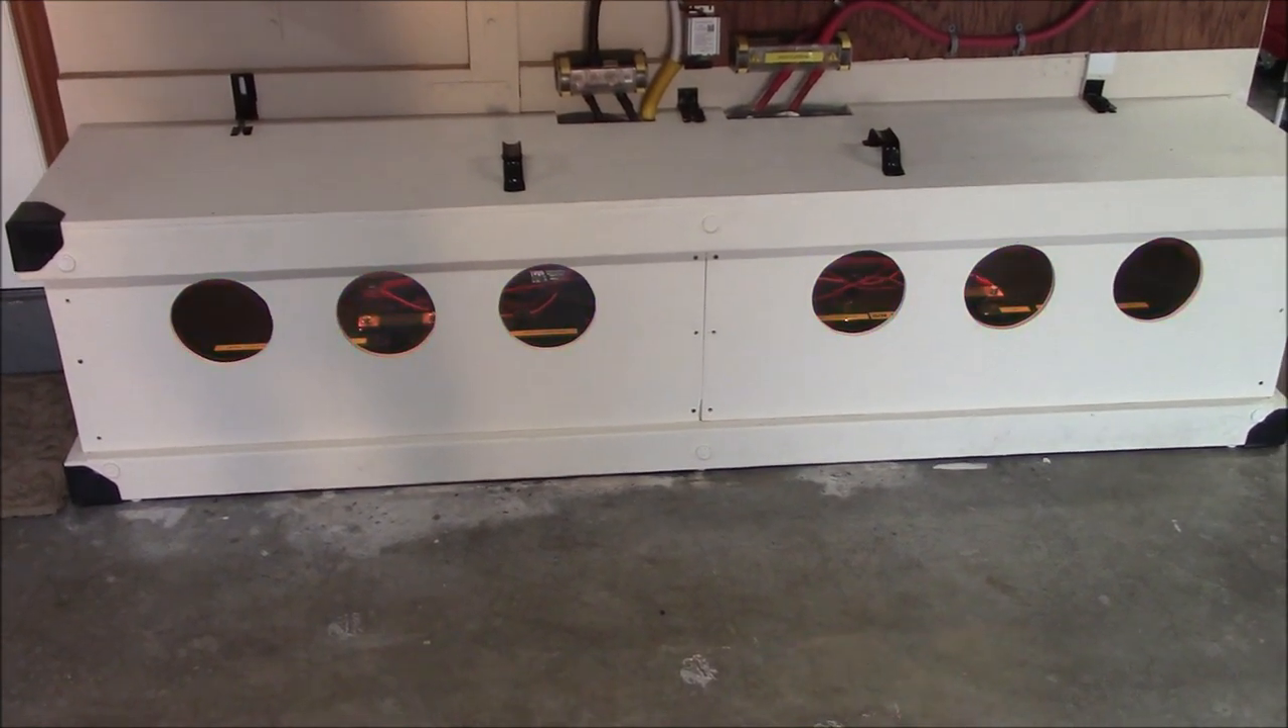Alright everything's clean on the inside and I got the enclosure covering the batteries back in place.